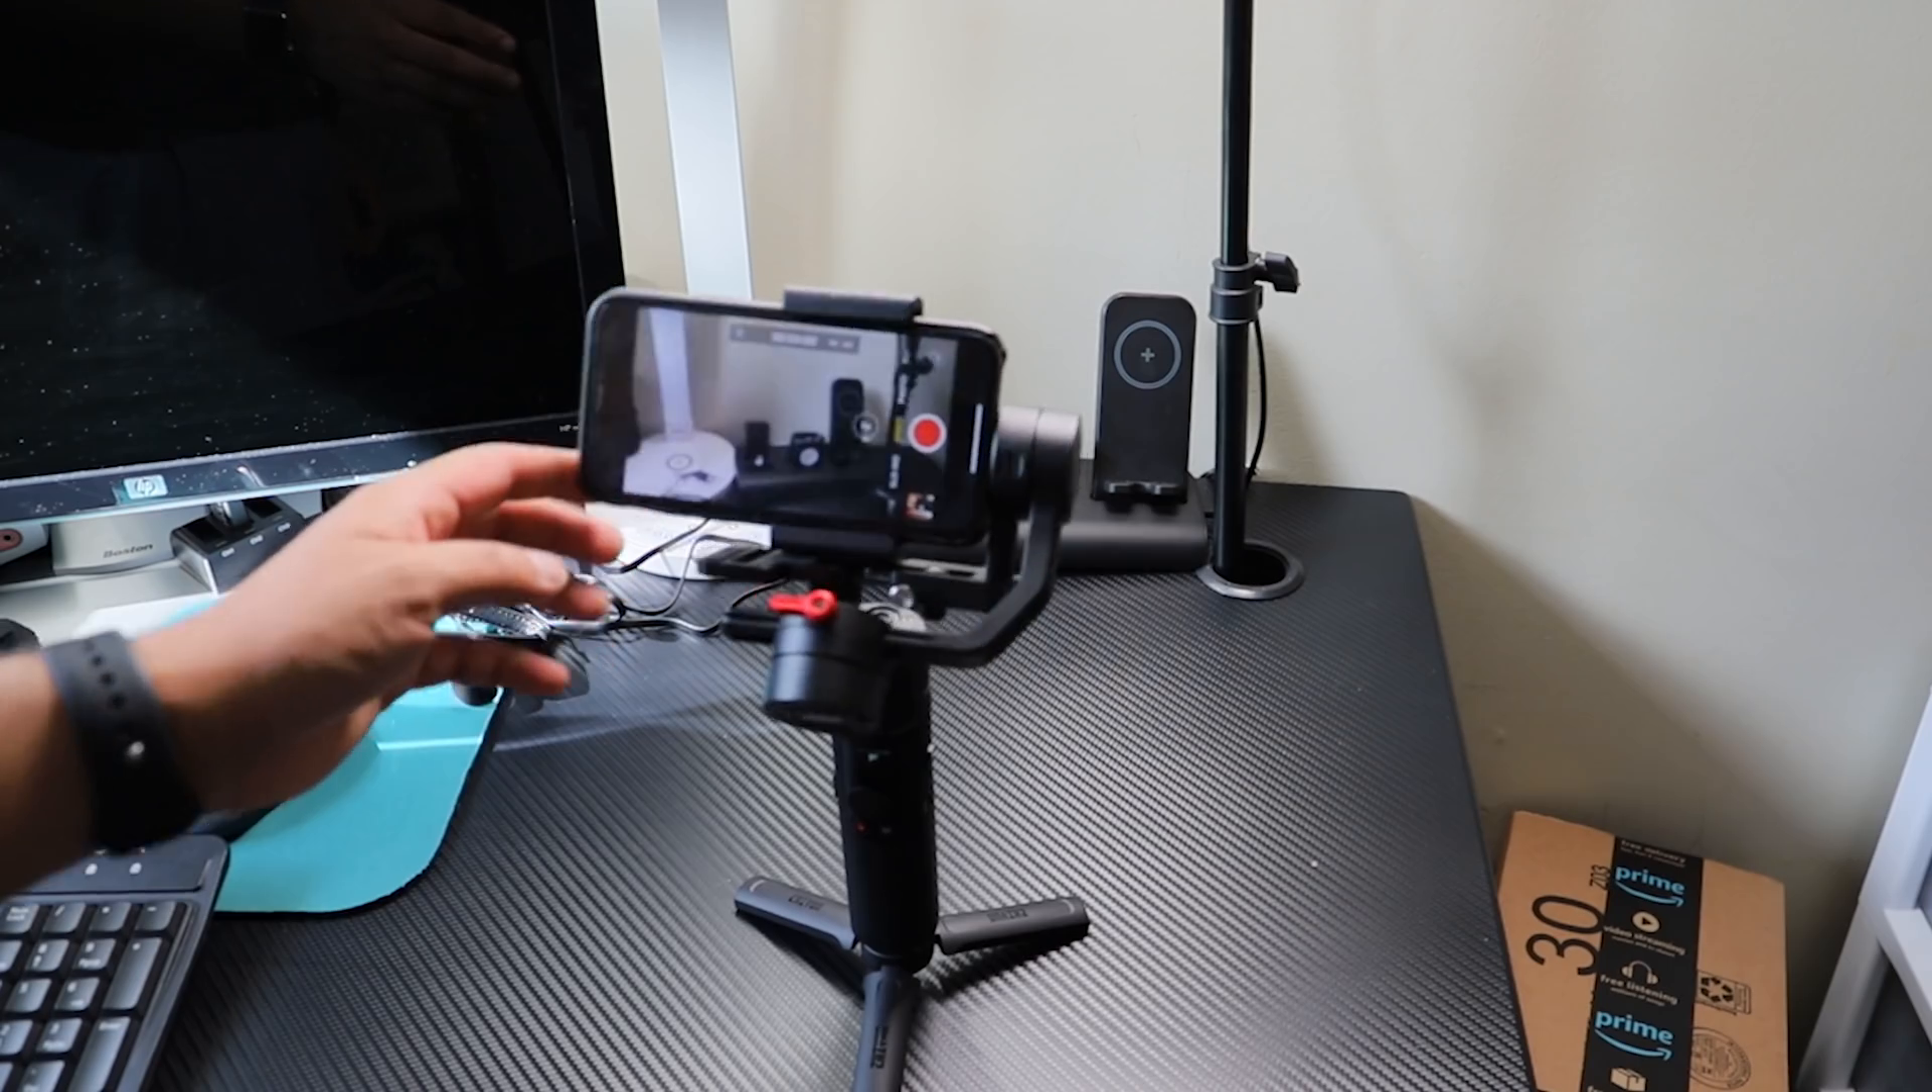Look at this, I am done for placing the phone on this gimbal.